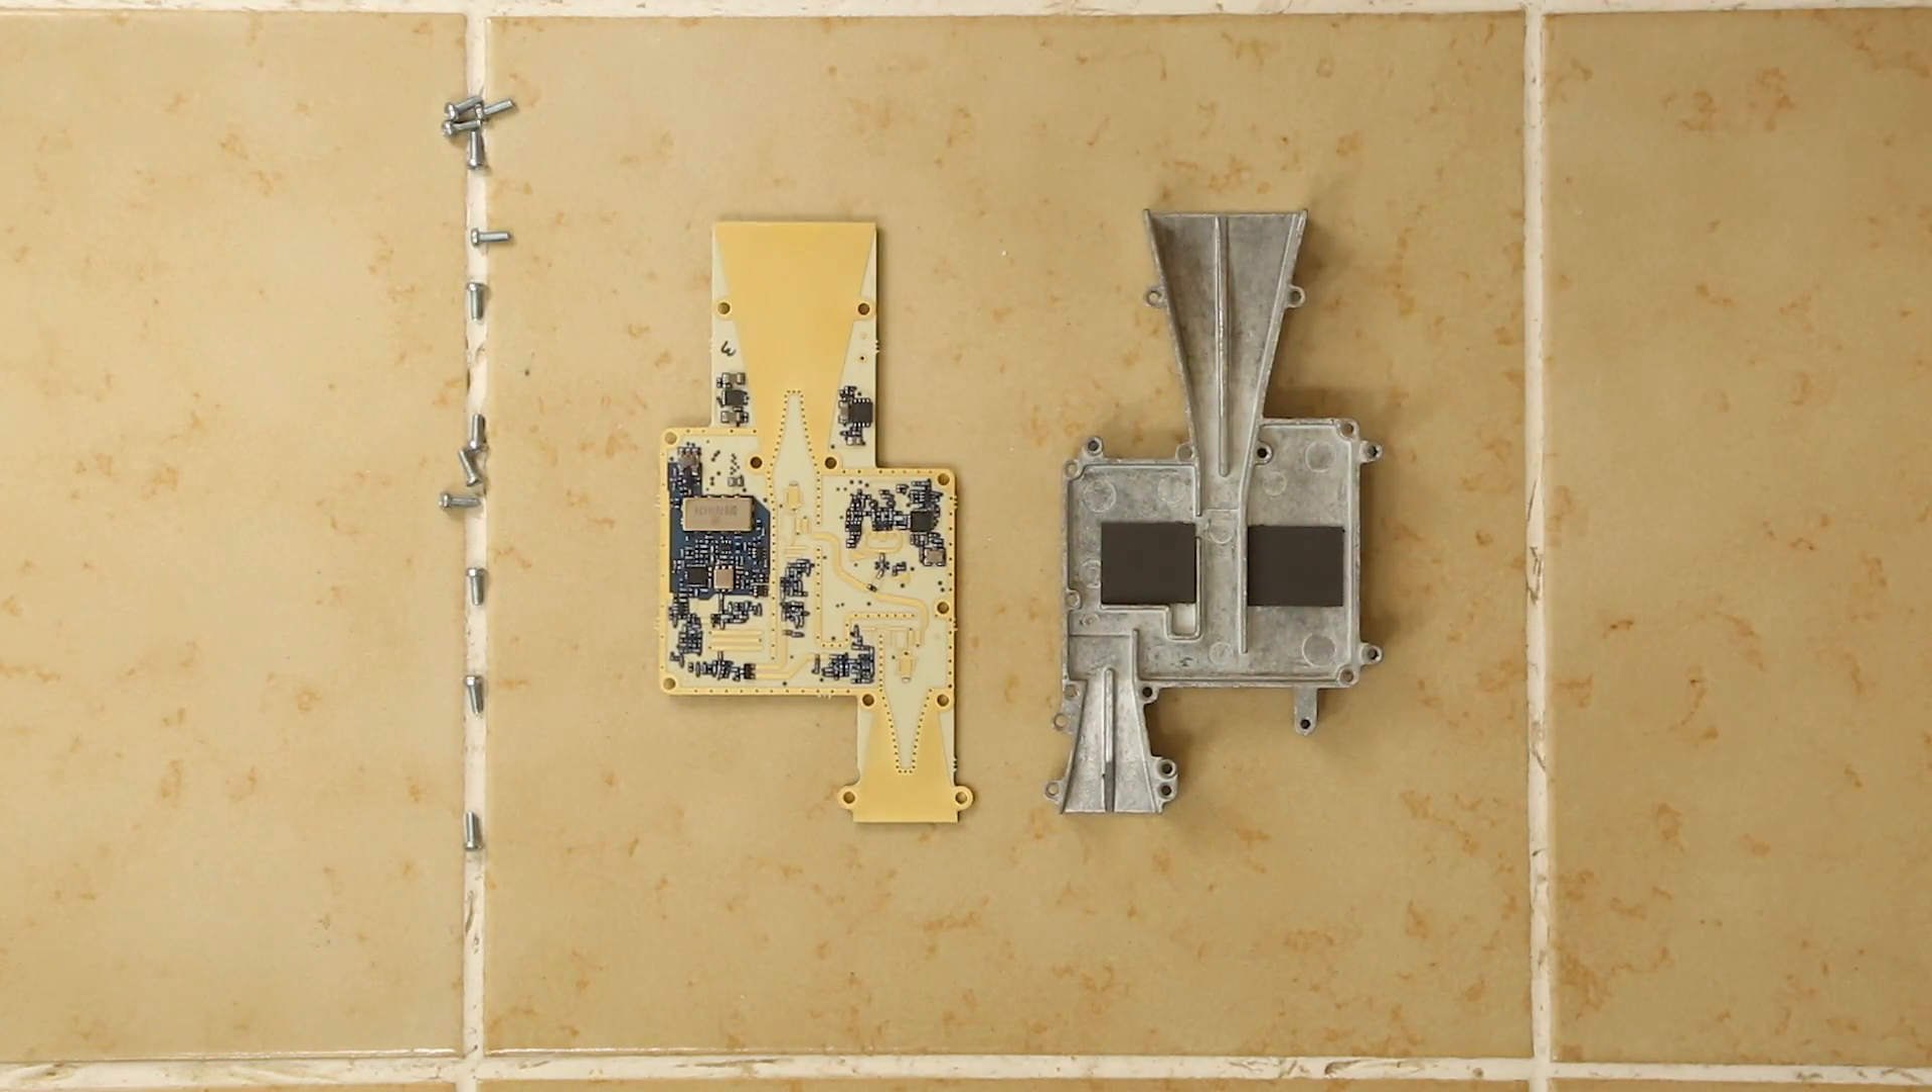Take this circuit board off, and there we go.